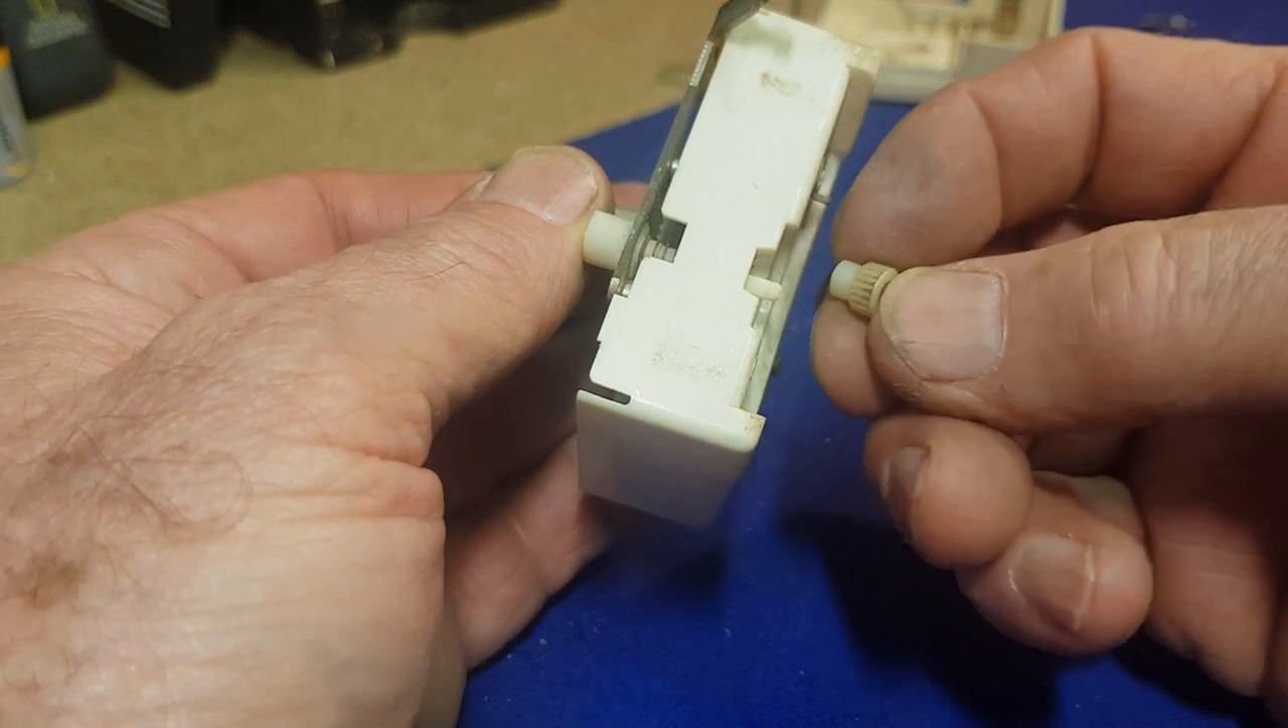All right so I've just taken that little time adjust knob off and I think the movement will now slide out of this casing hopefully.